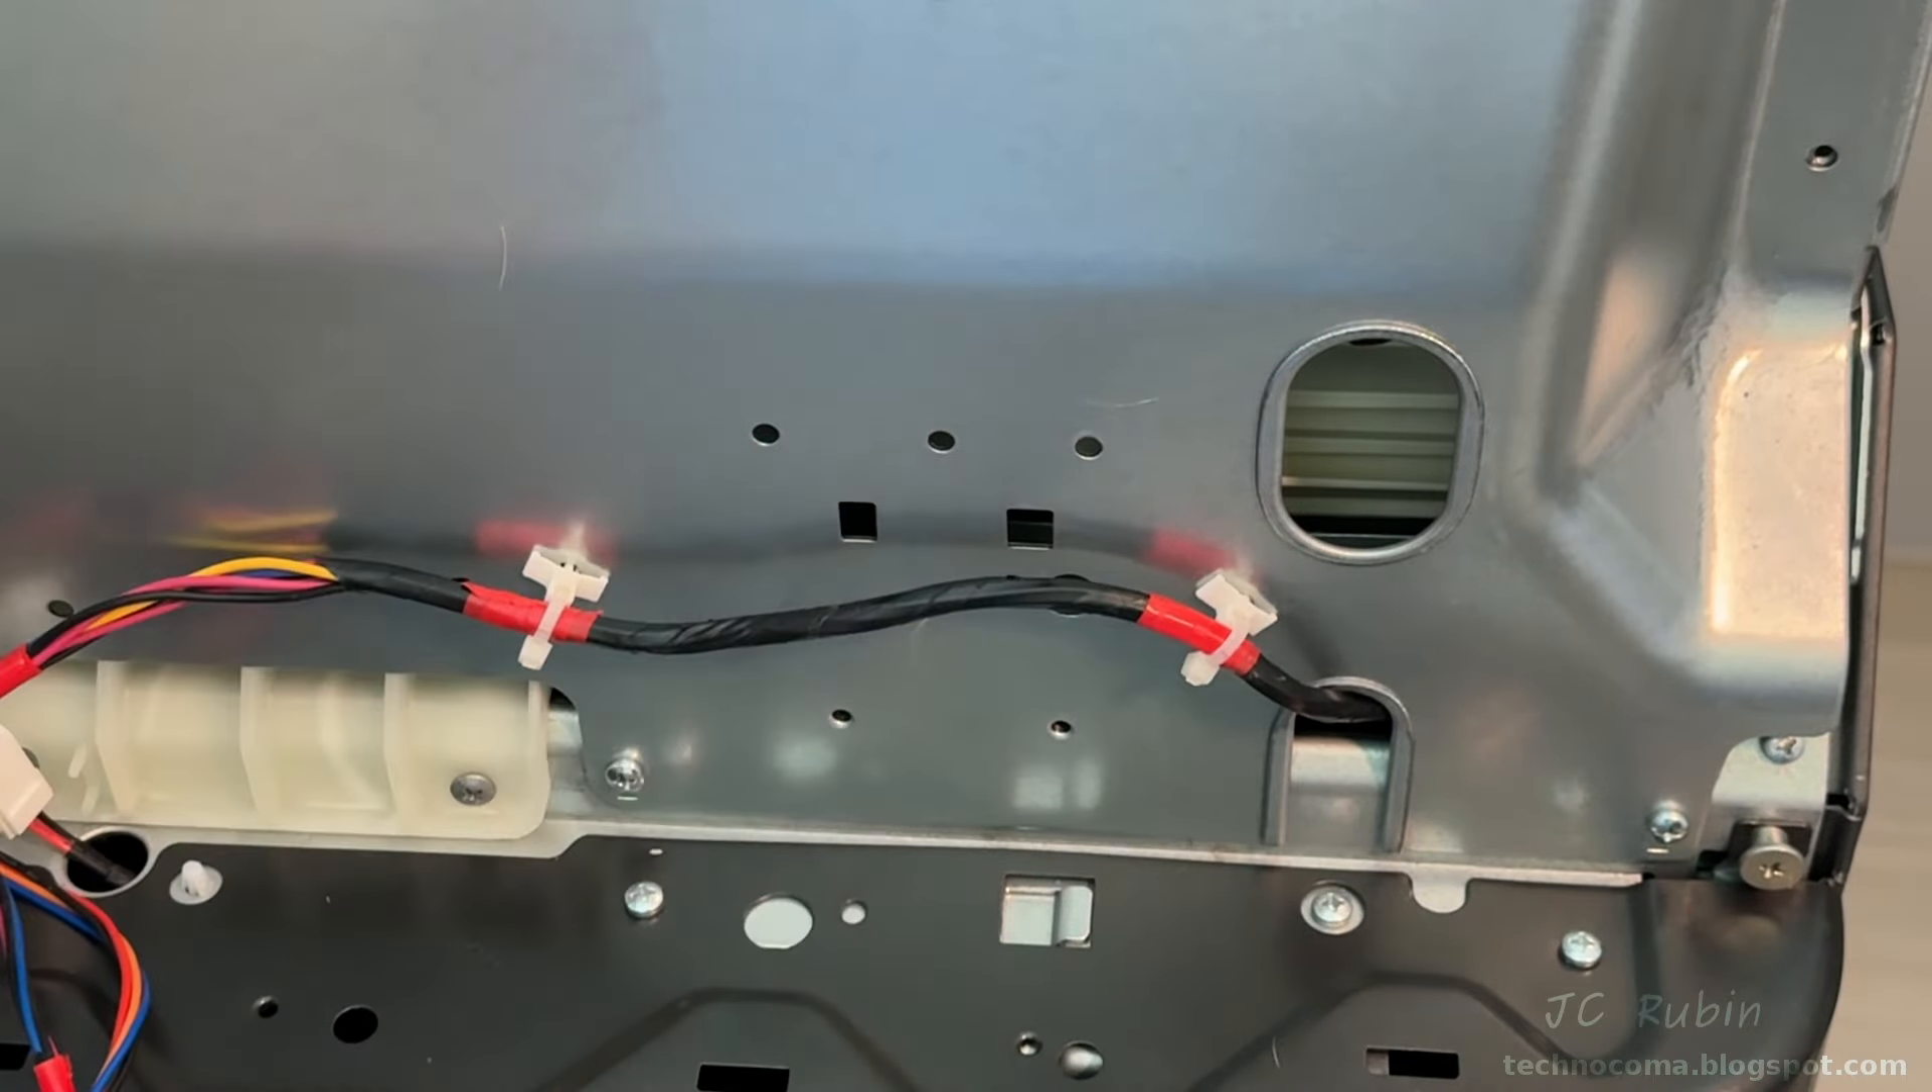More cable ties are replaced on the cover and everything here is now secure.